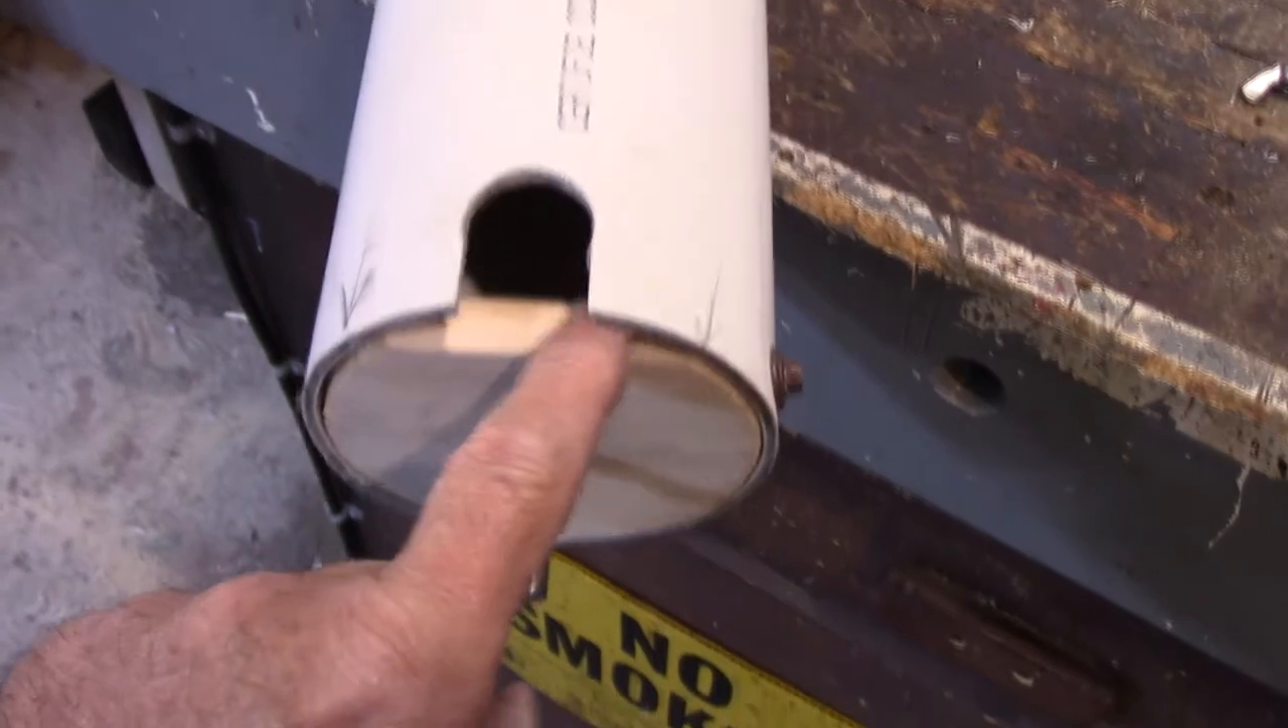There's the bottom installed right there.